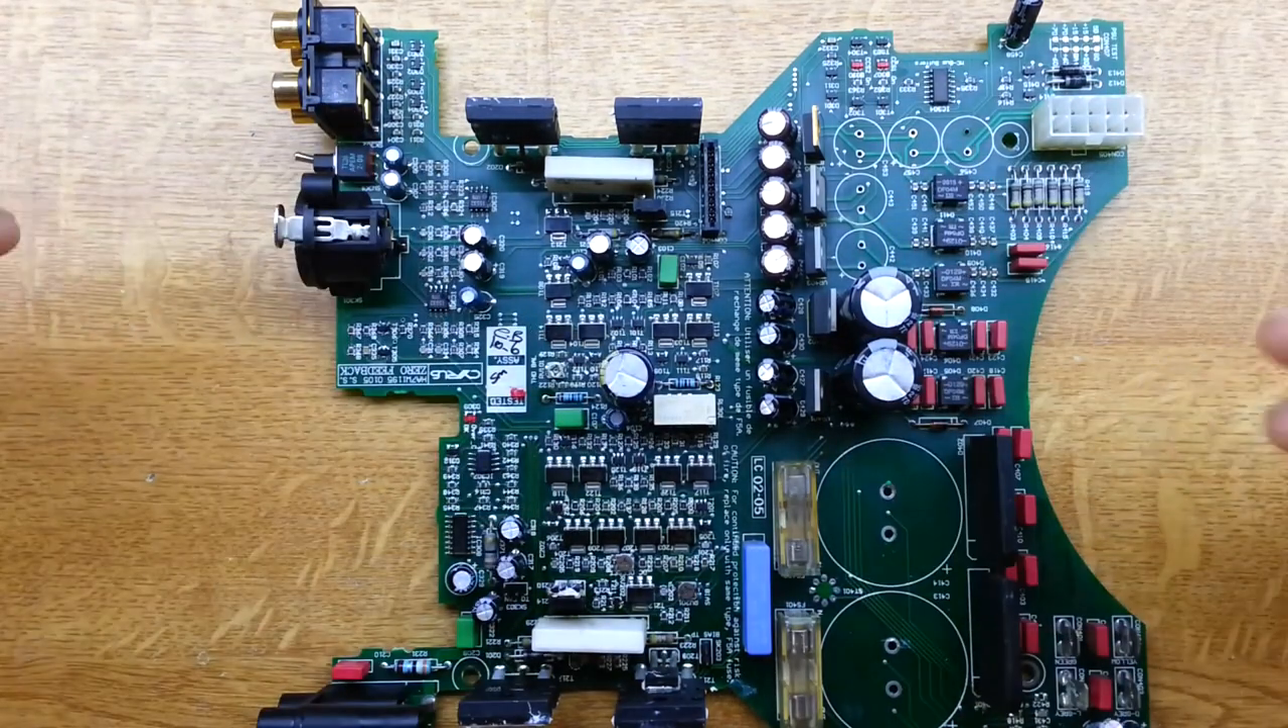I've already got some of the bigger capacitors removed here because these will all get replaced anyway.